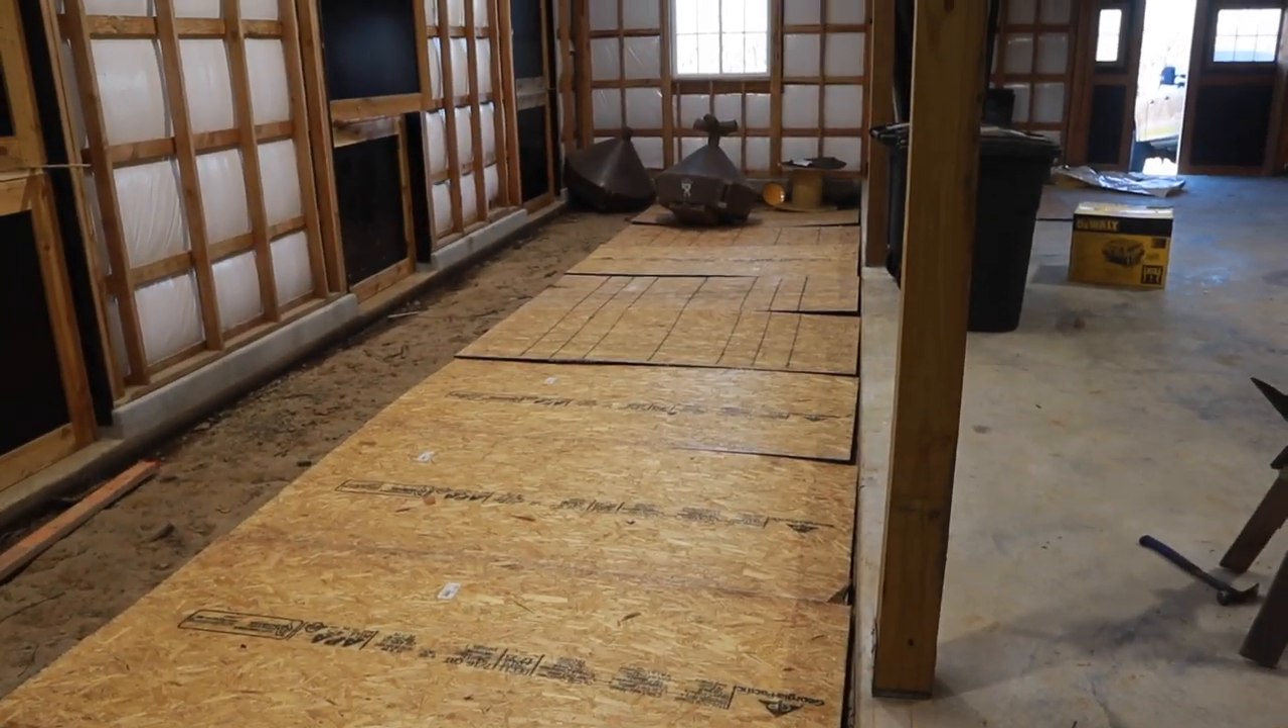And then here is the sub floor that I just put all down for temporary moving storage of all of Marmee and Pappy's things.